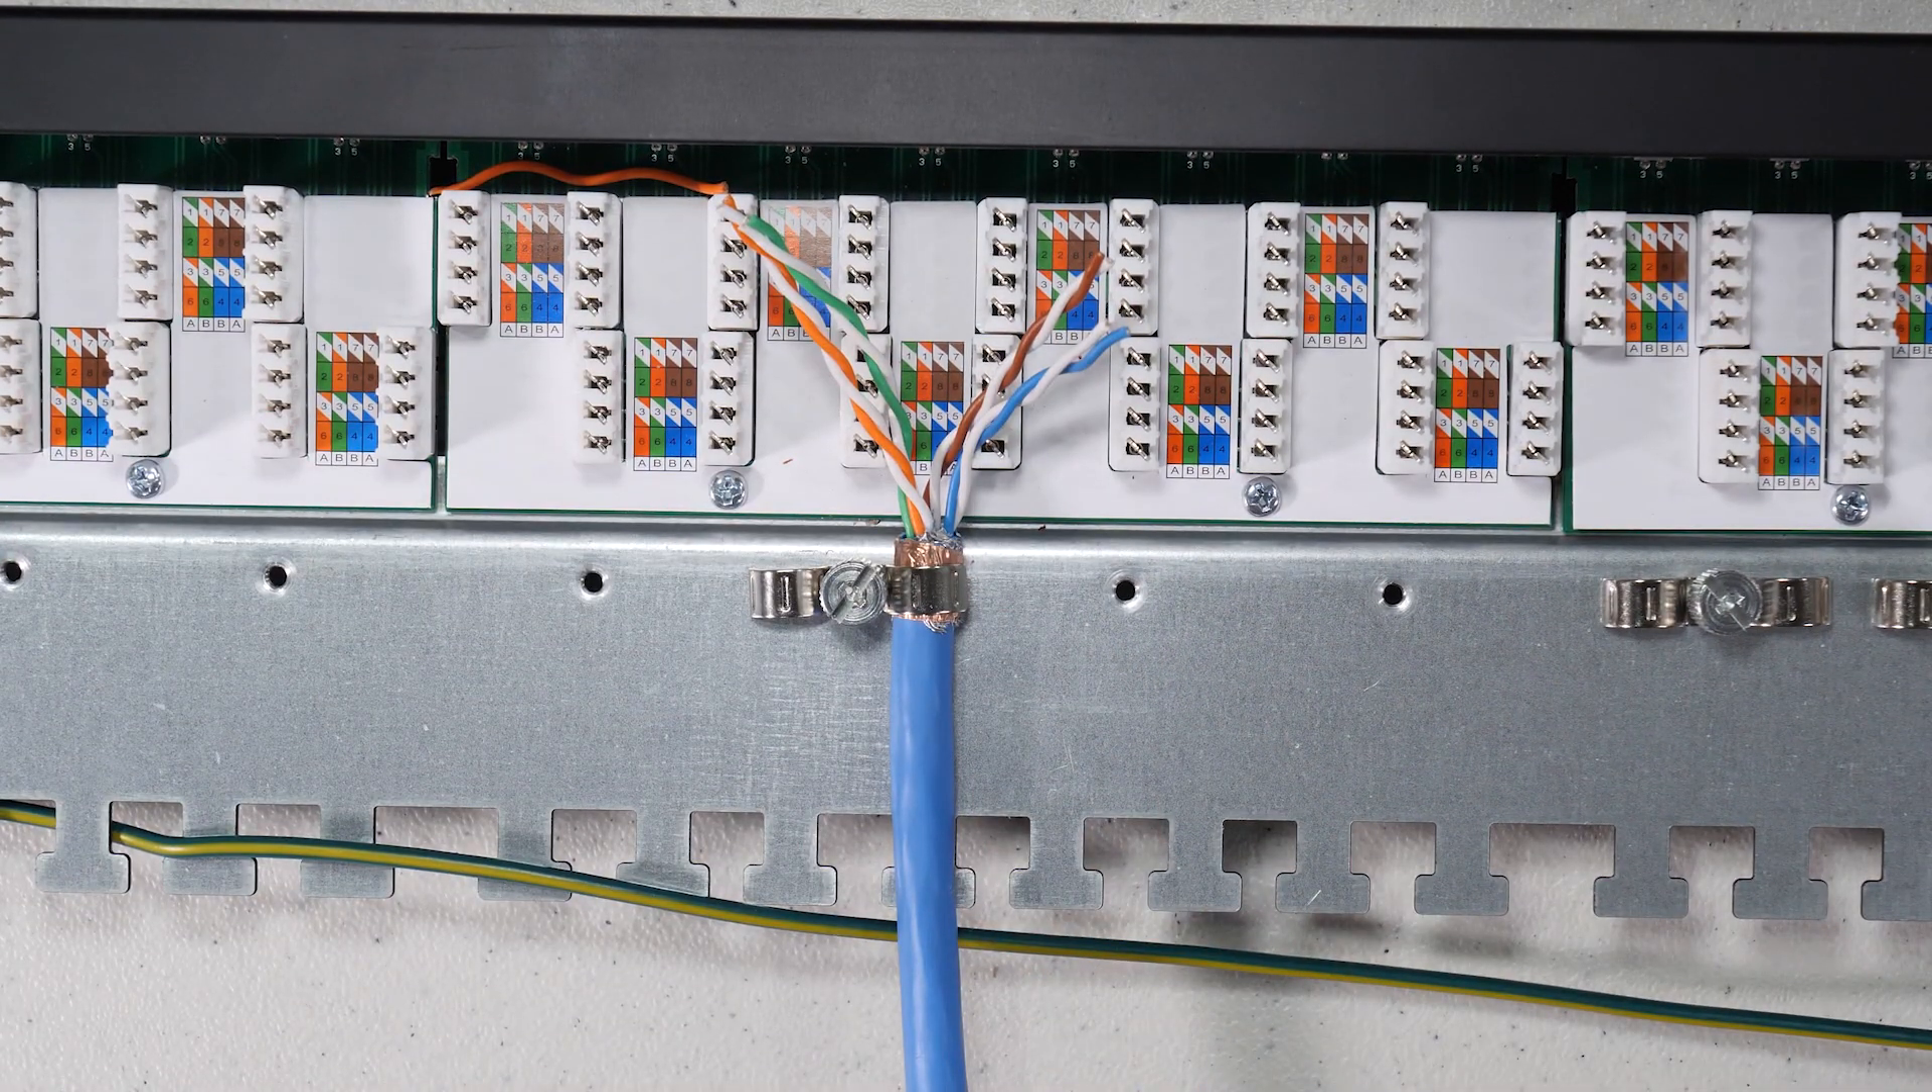Okay, so we went ahead and clamped around the wire.